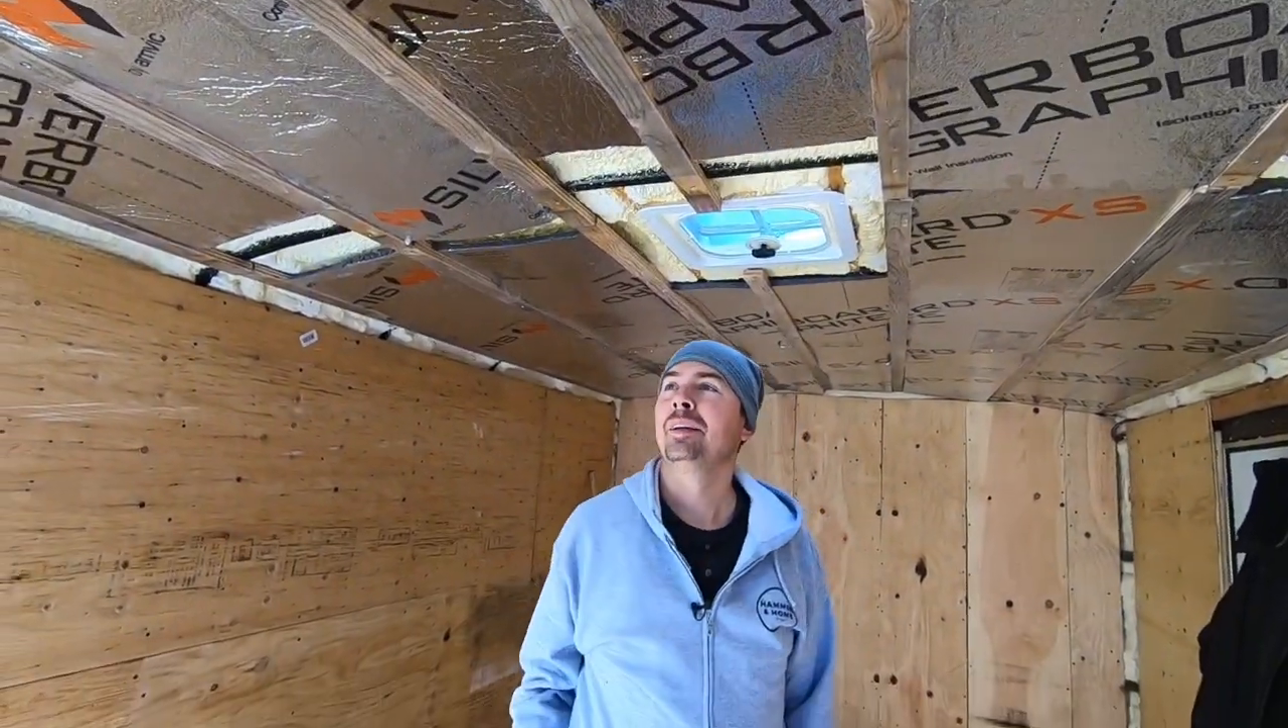We finished off insulating the ceiling mostly. We're about 90 % done. I've got a little bit of stuff to do just filling in these little areas.